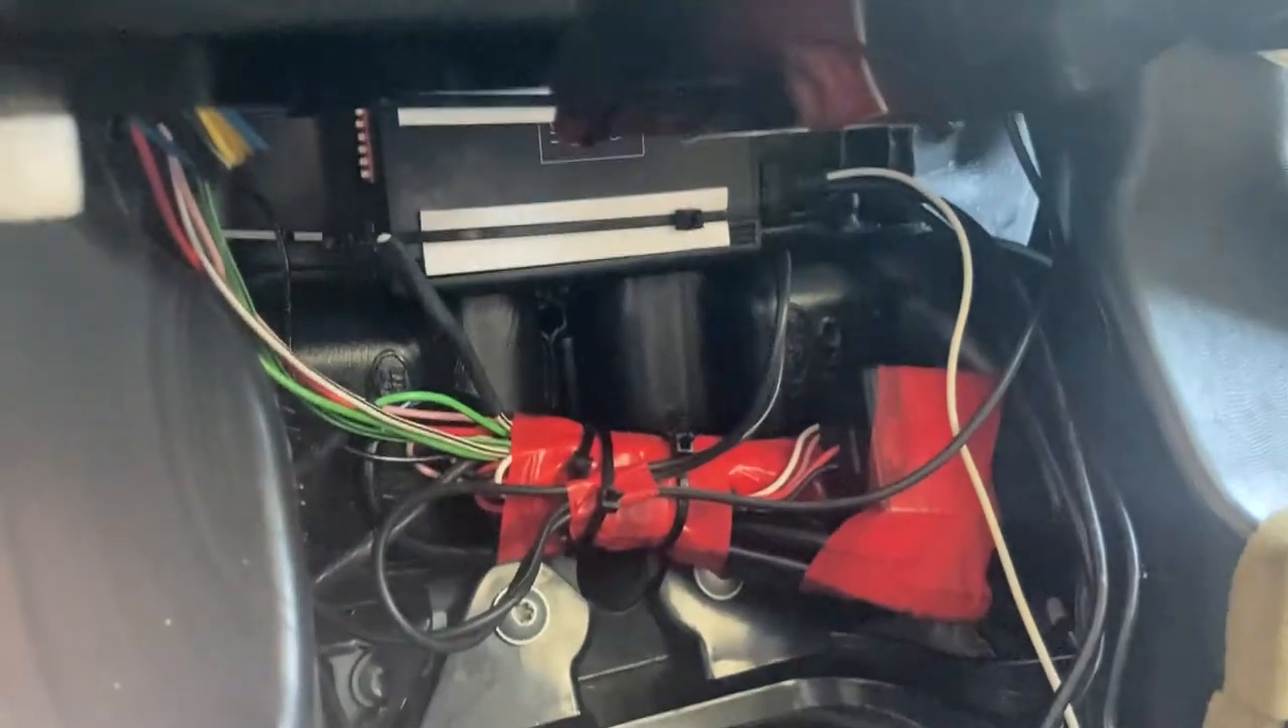All the wires that I don't need are tucked away in one bundle the big one here.